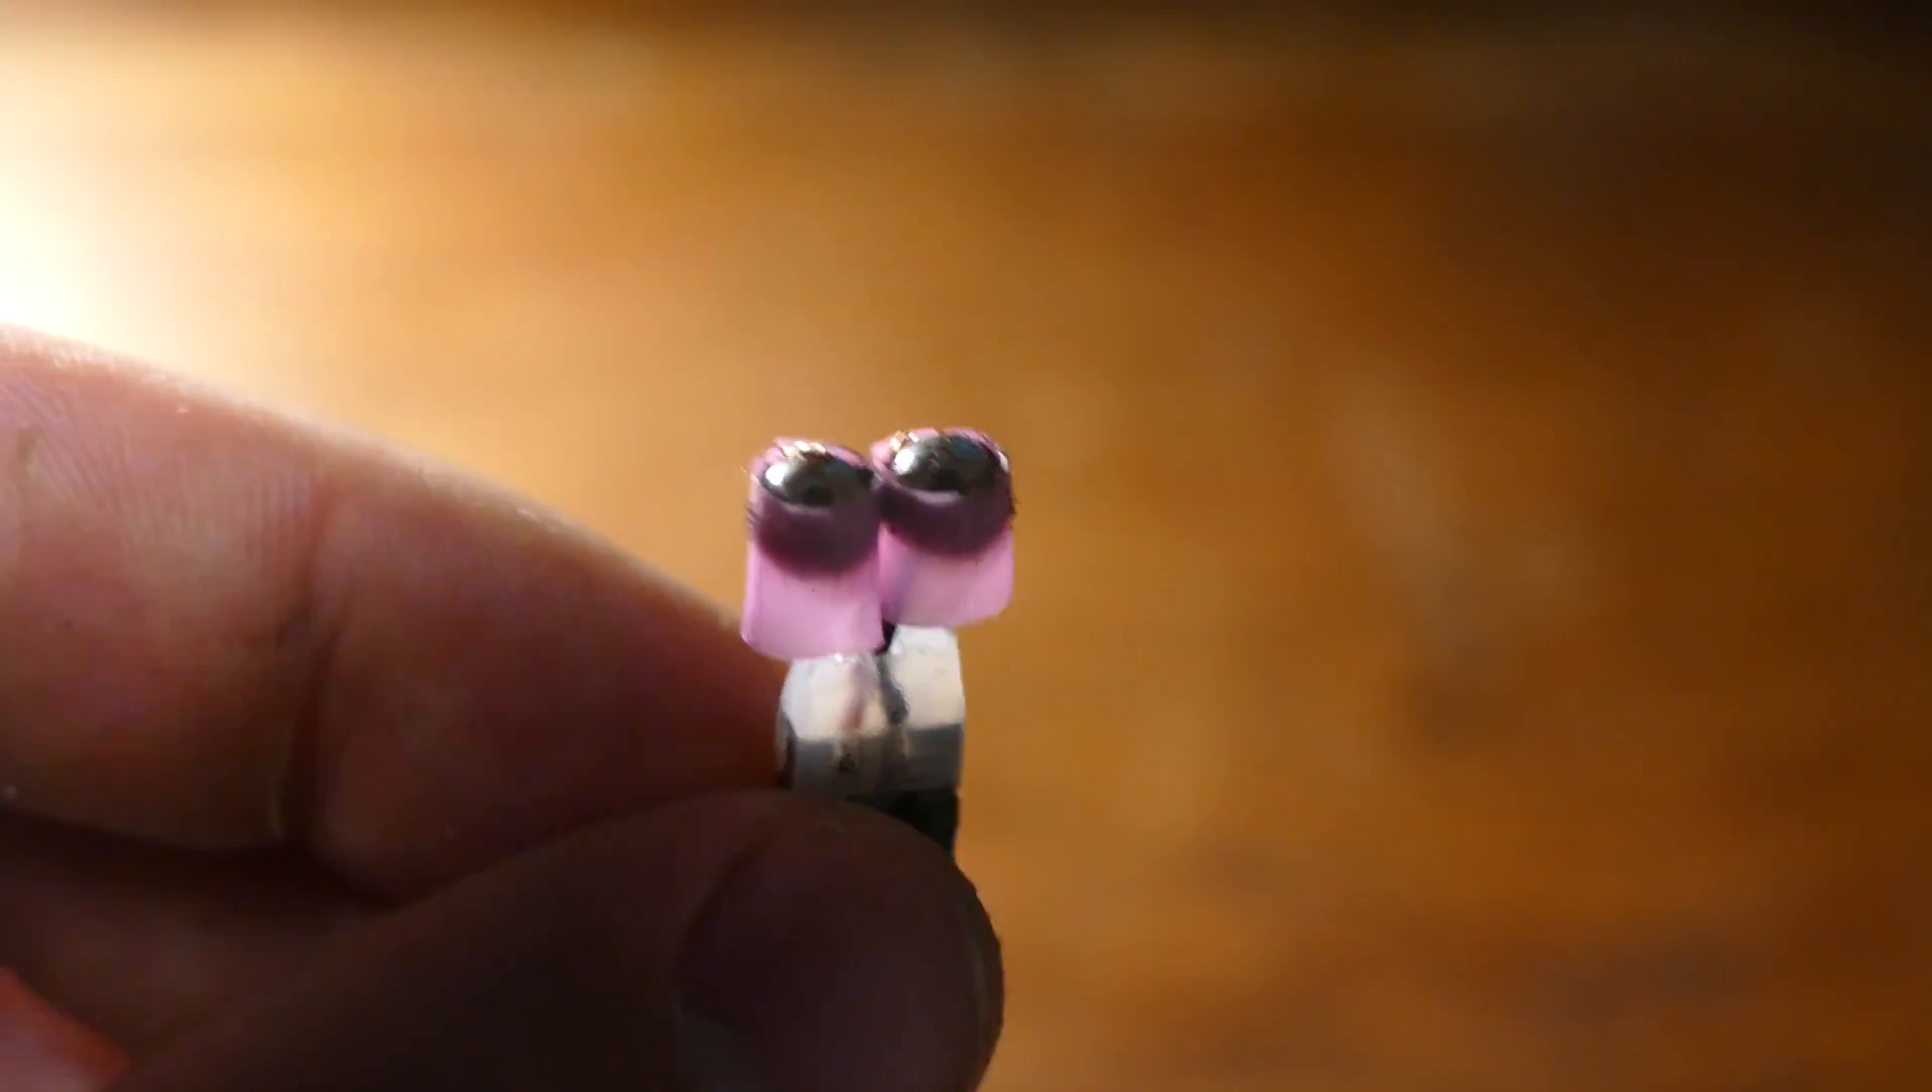You should be left with two magnets side by side separated by straws.